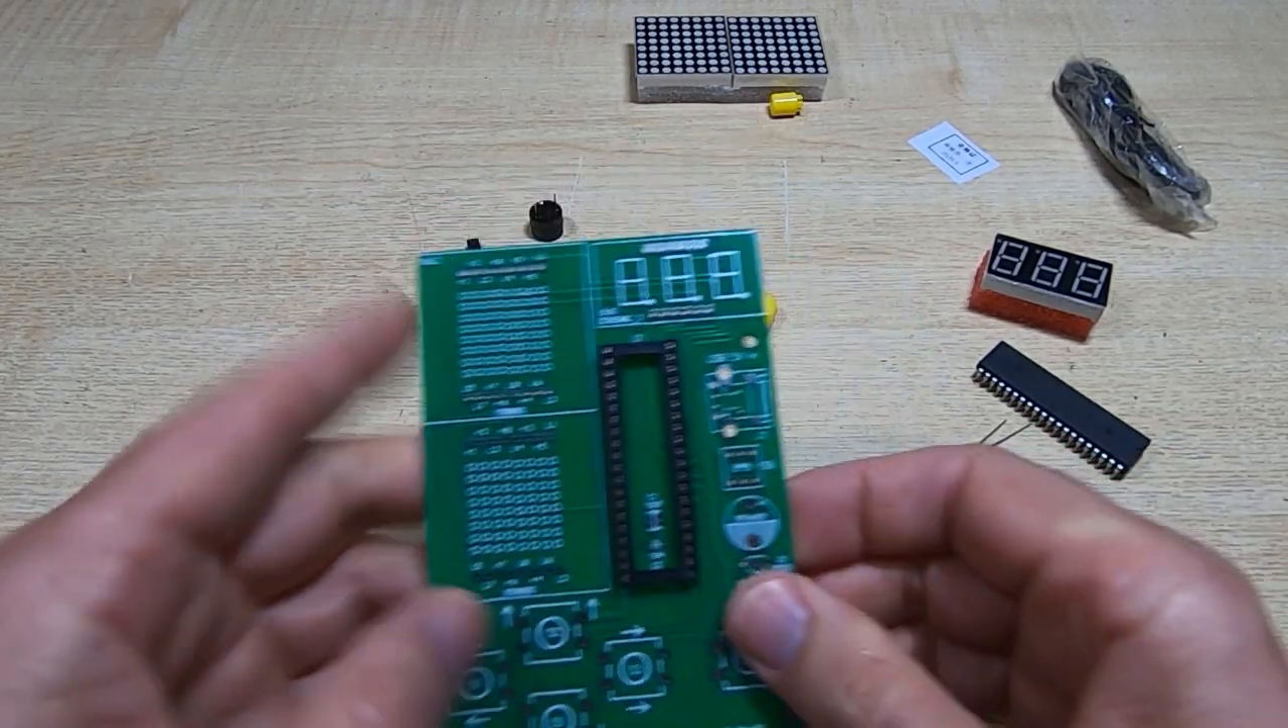Okay so that's the socket installed.